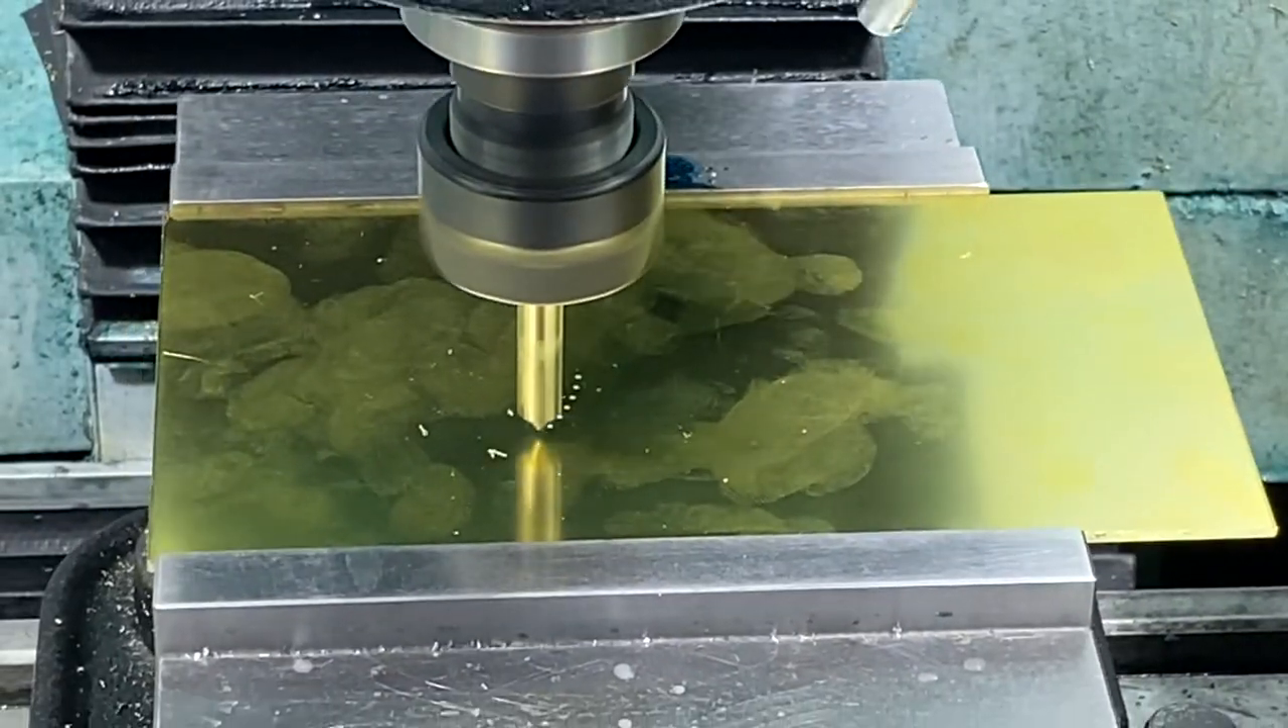We've got our material in the vise.